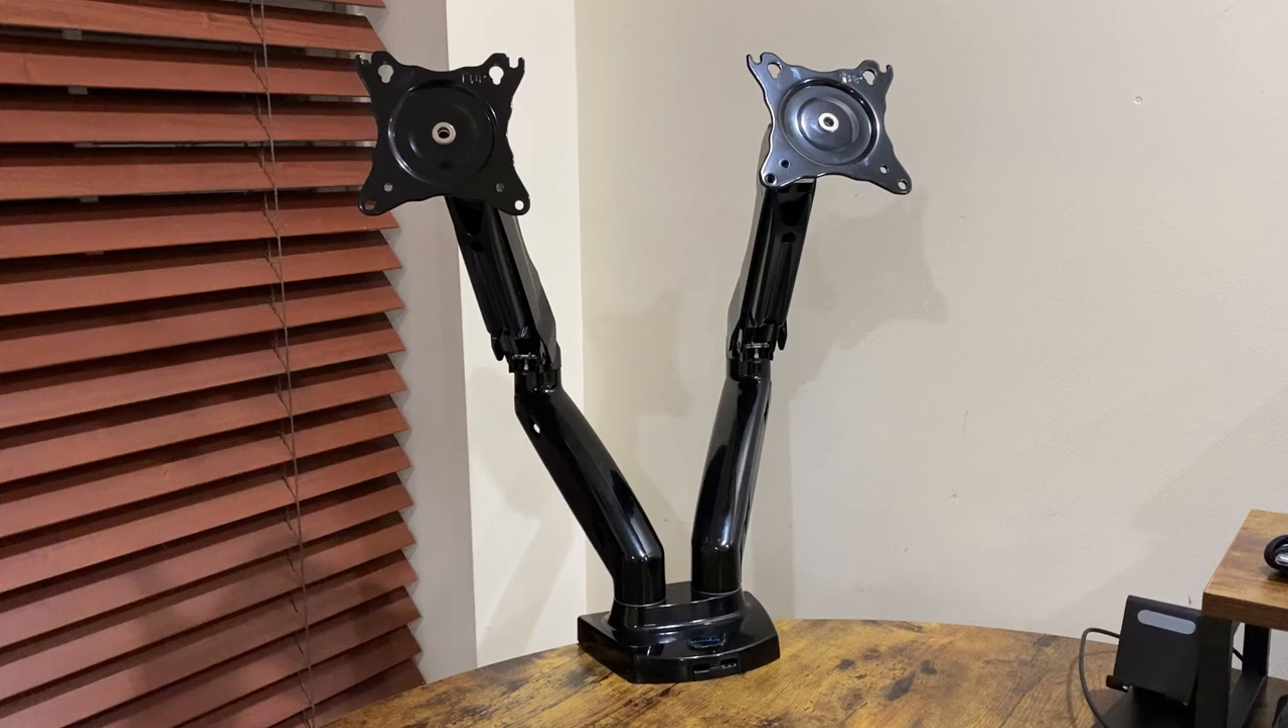So here you can see that I have the dual monitor mount installed.